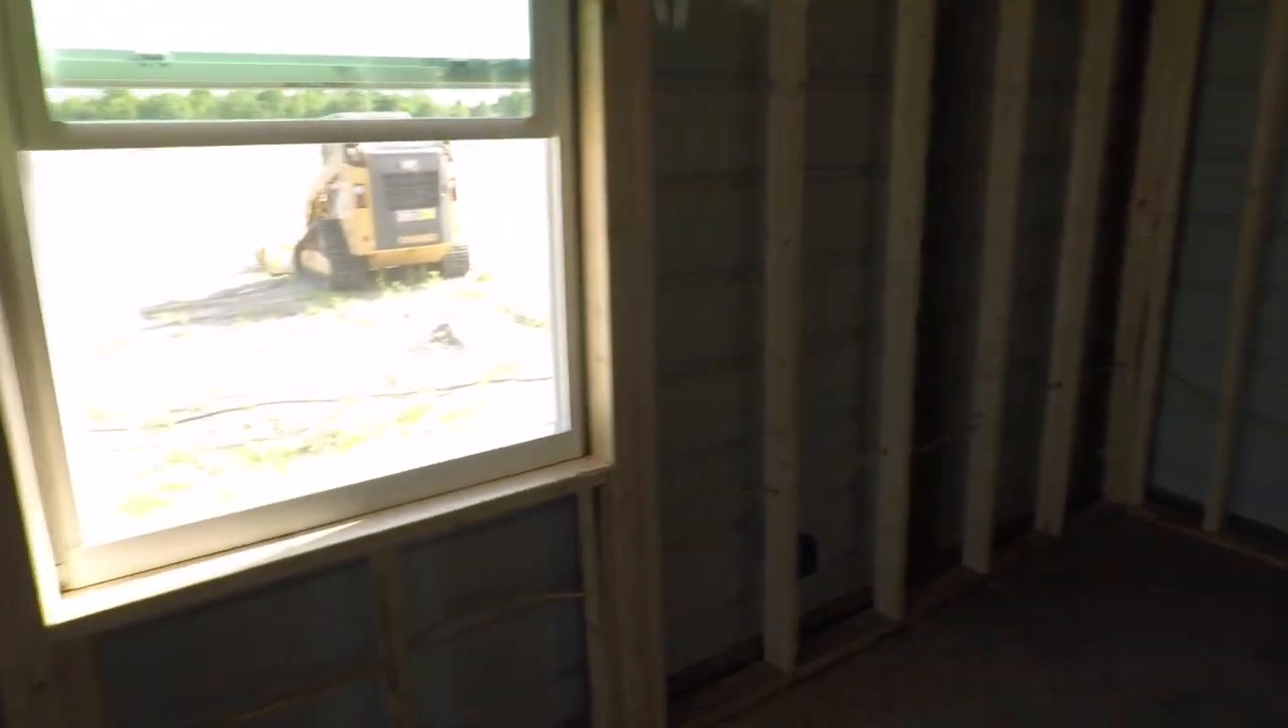The window has been moved and it's framed and it's all done.